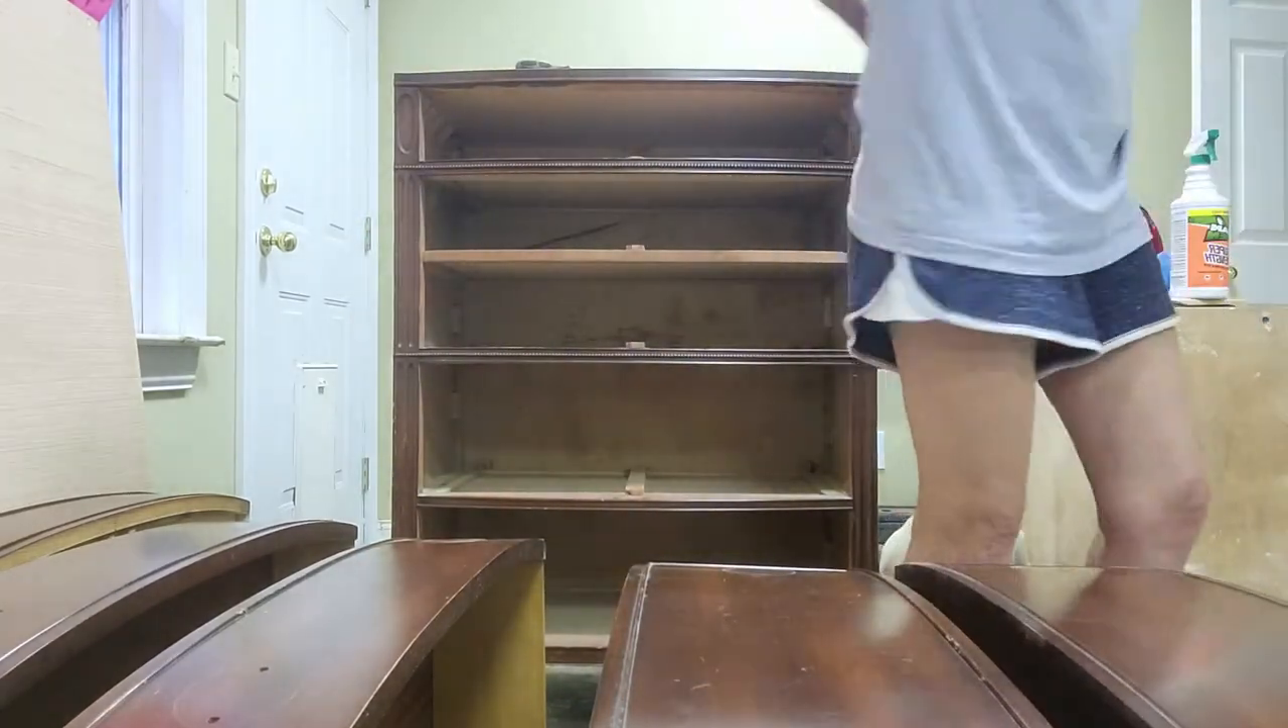Now we've taken all the drawers out and it is time to clean.